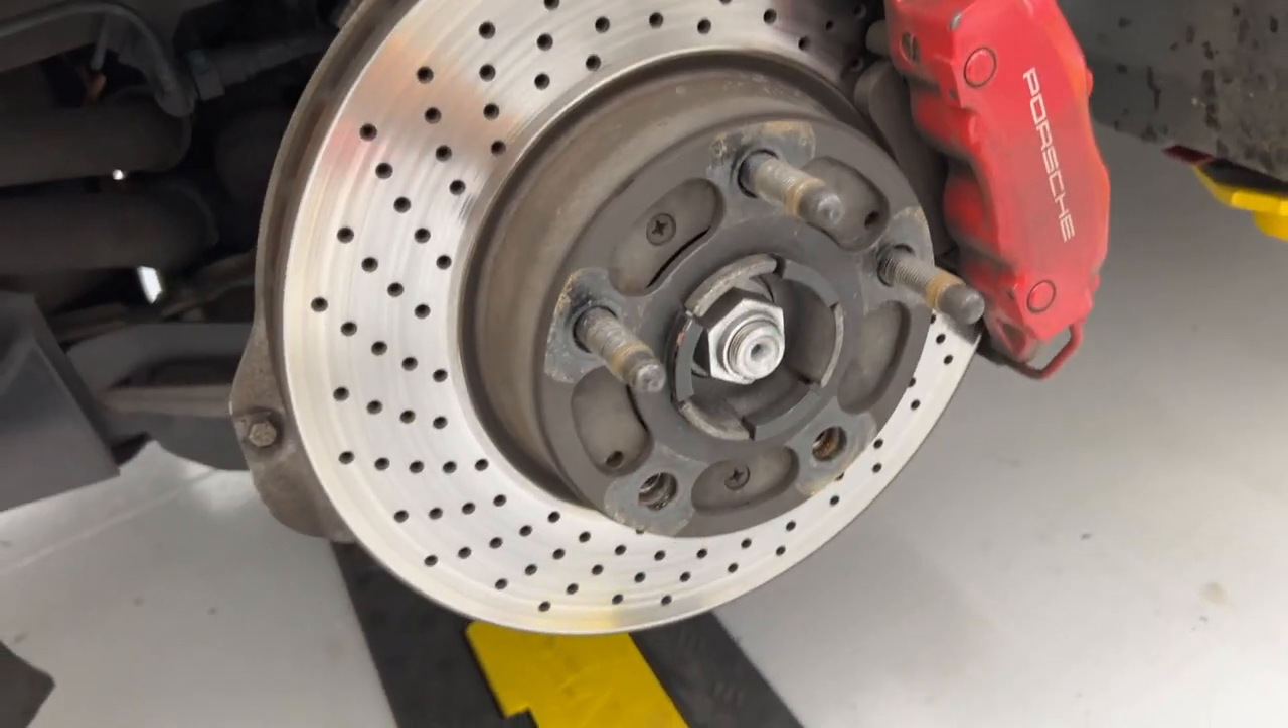All right, got the wheels off.